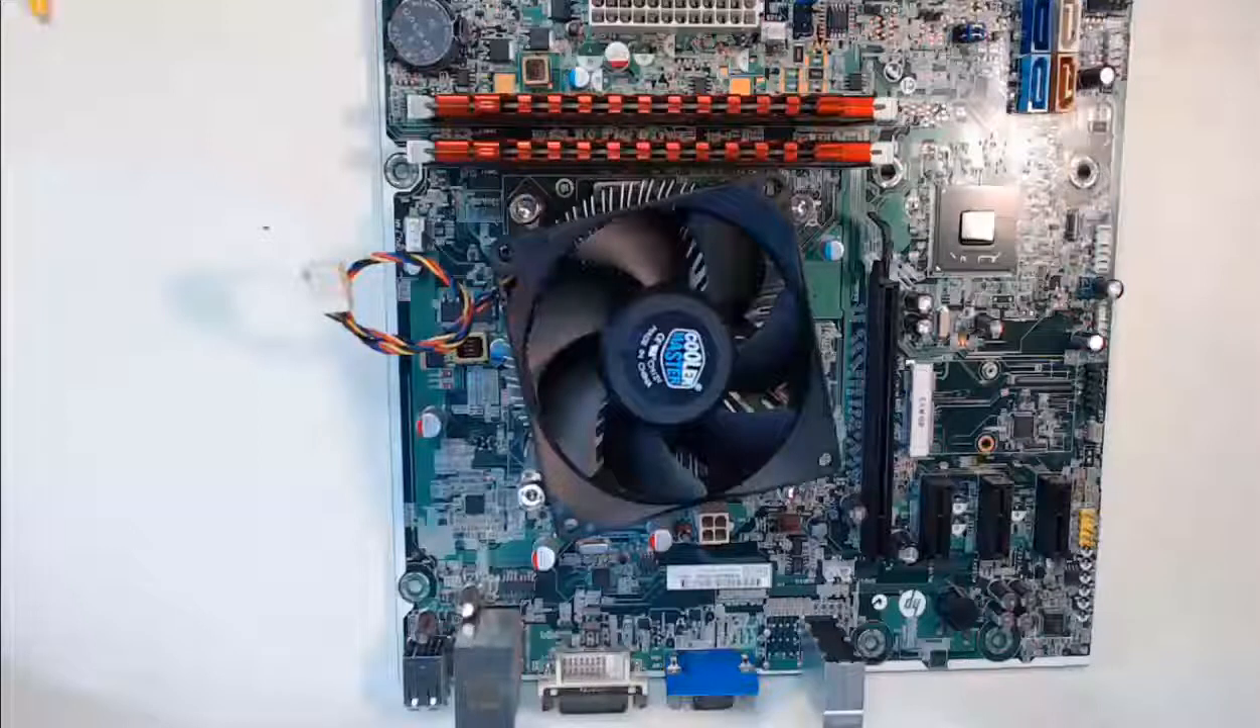As it clicks in, now the RAM modules are installed.